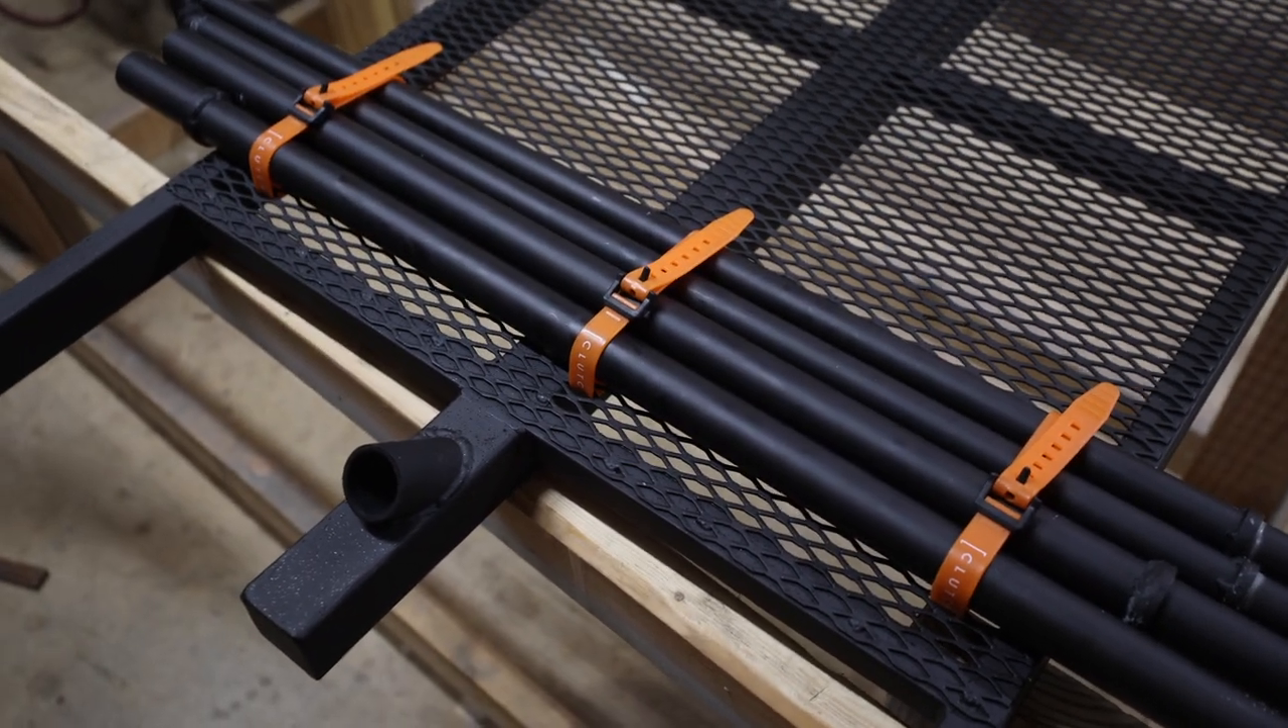All right we got the support poles strapped in place.